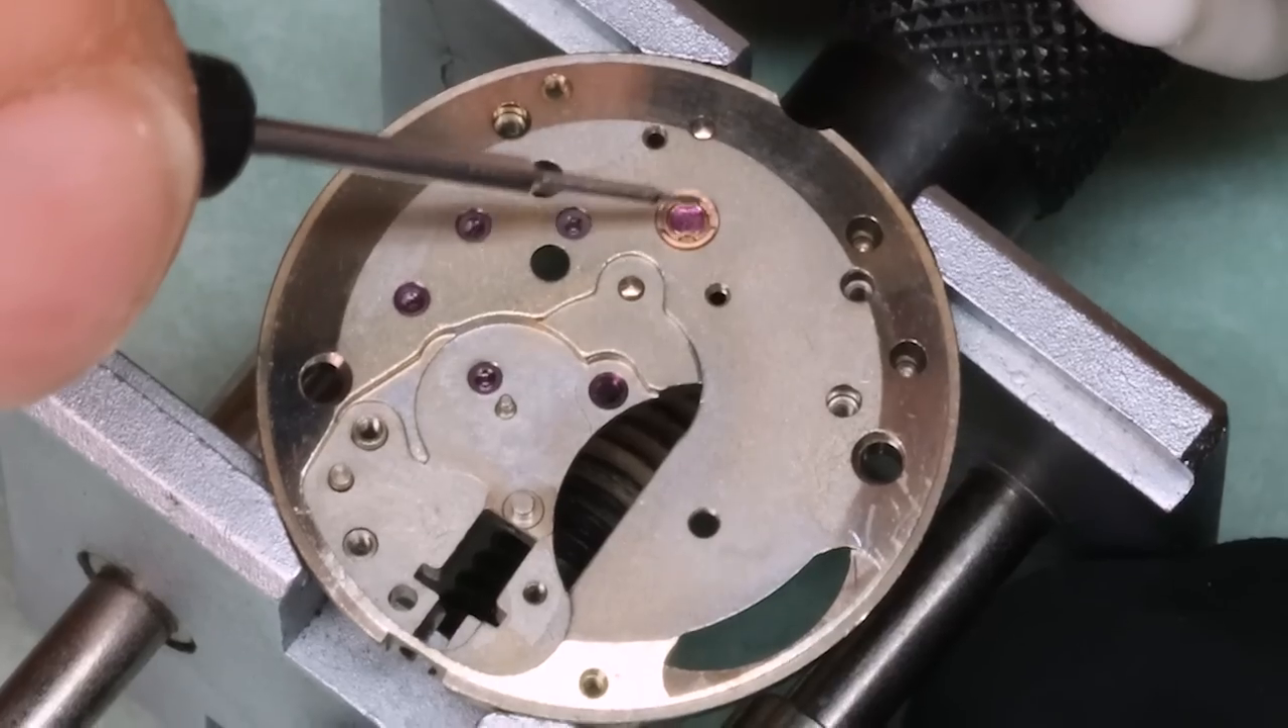We managed to strip down most of the movement.